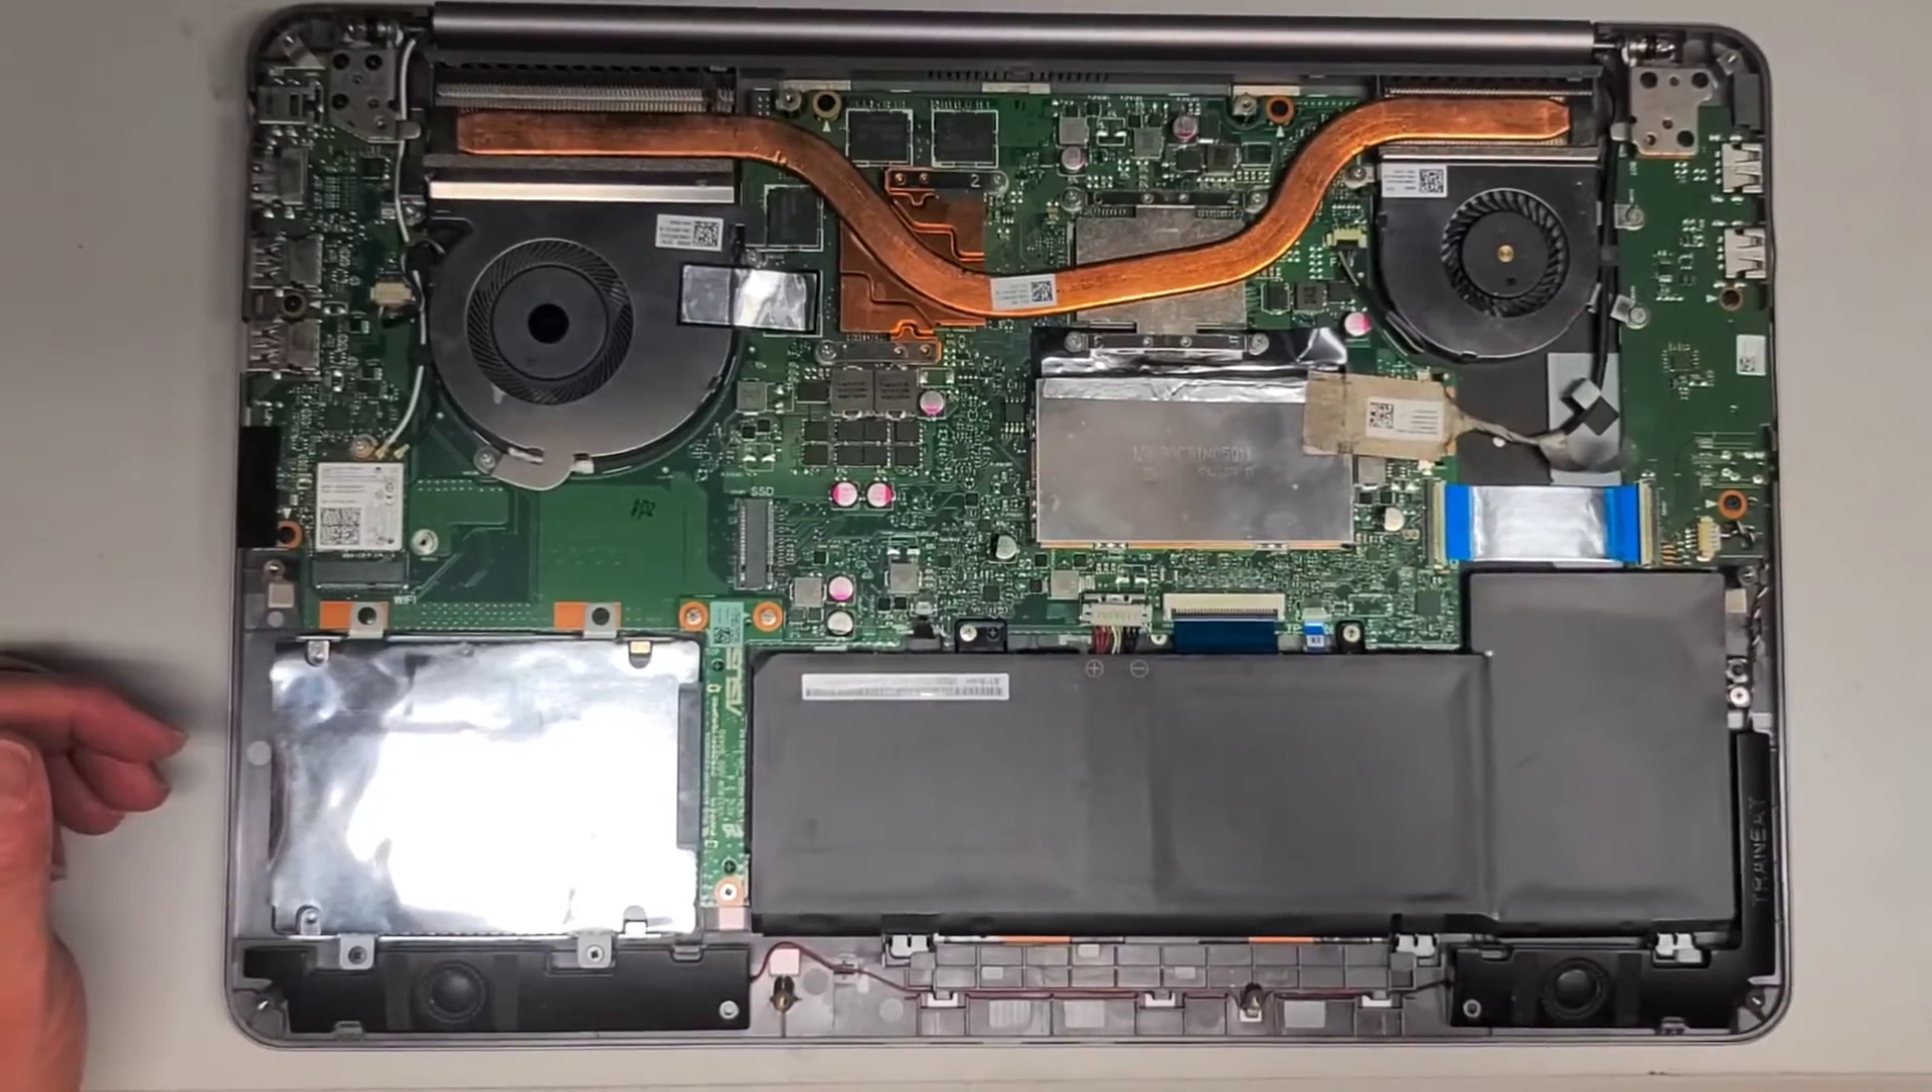I forgot to put the cover back on.